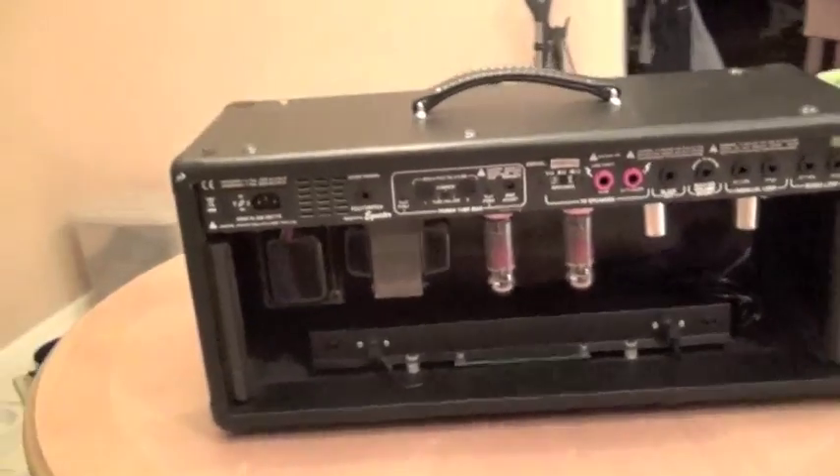The only thing i've done so far is removing that back plate uh so that you can access everything and we're going to get started by removing these screws on top.